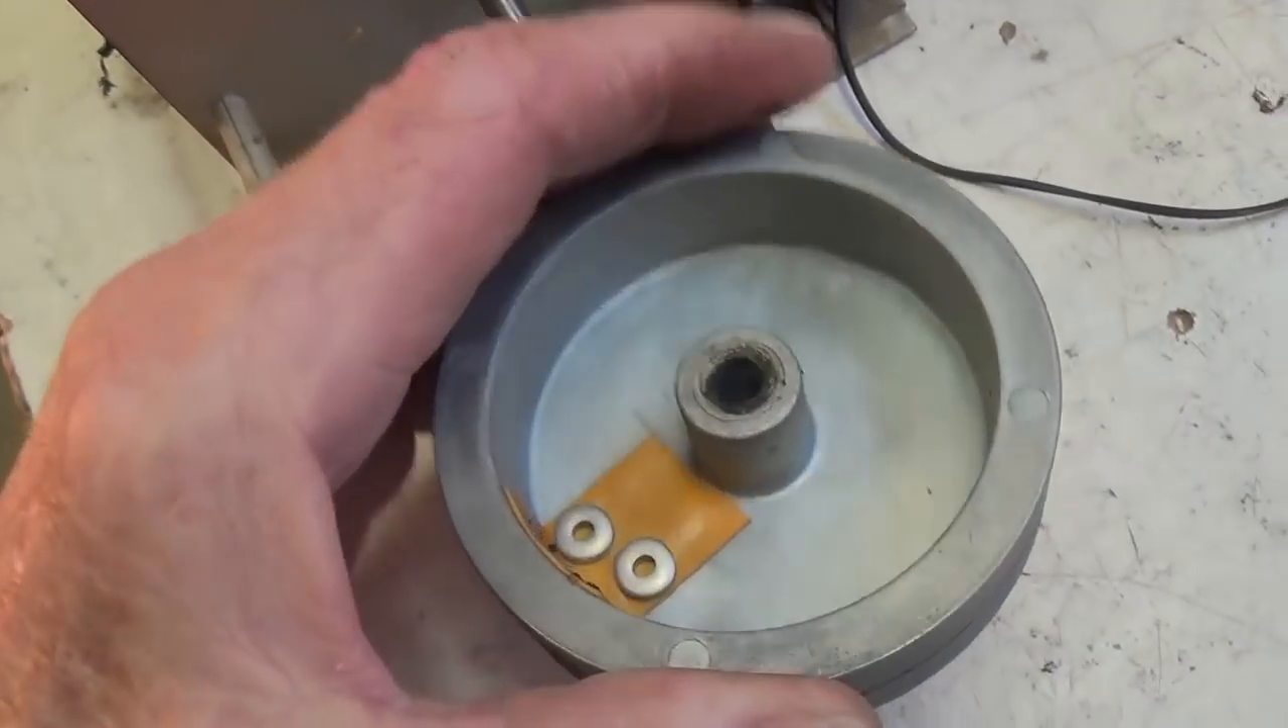Well, I got the big flywheel off, and you can see where it's been balanced inside.